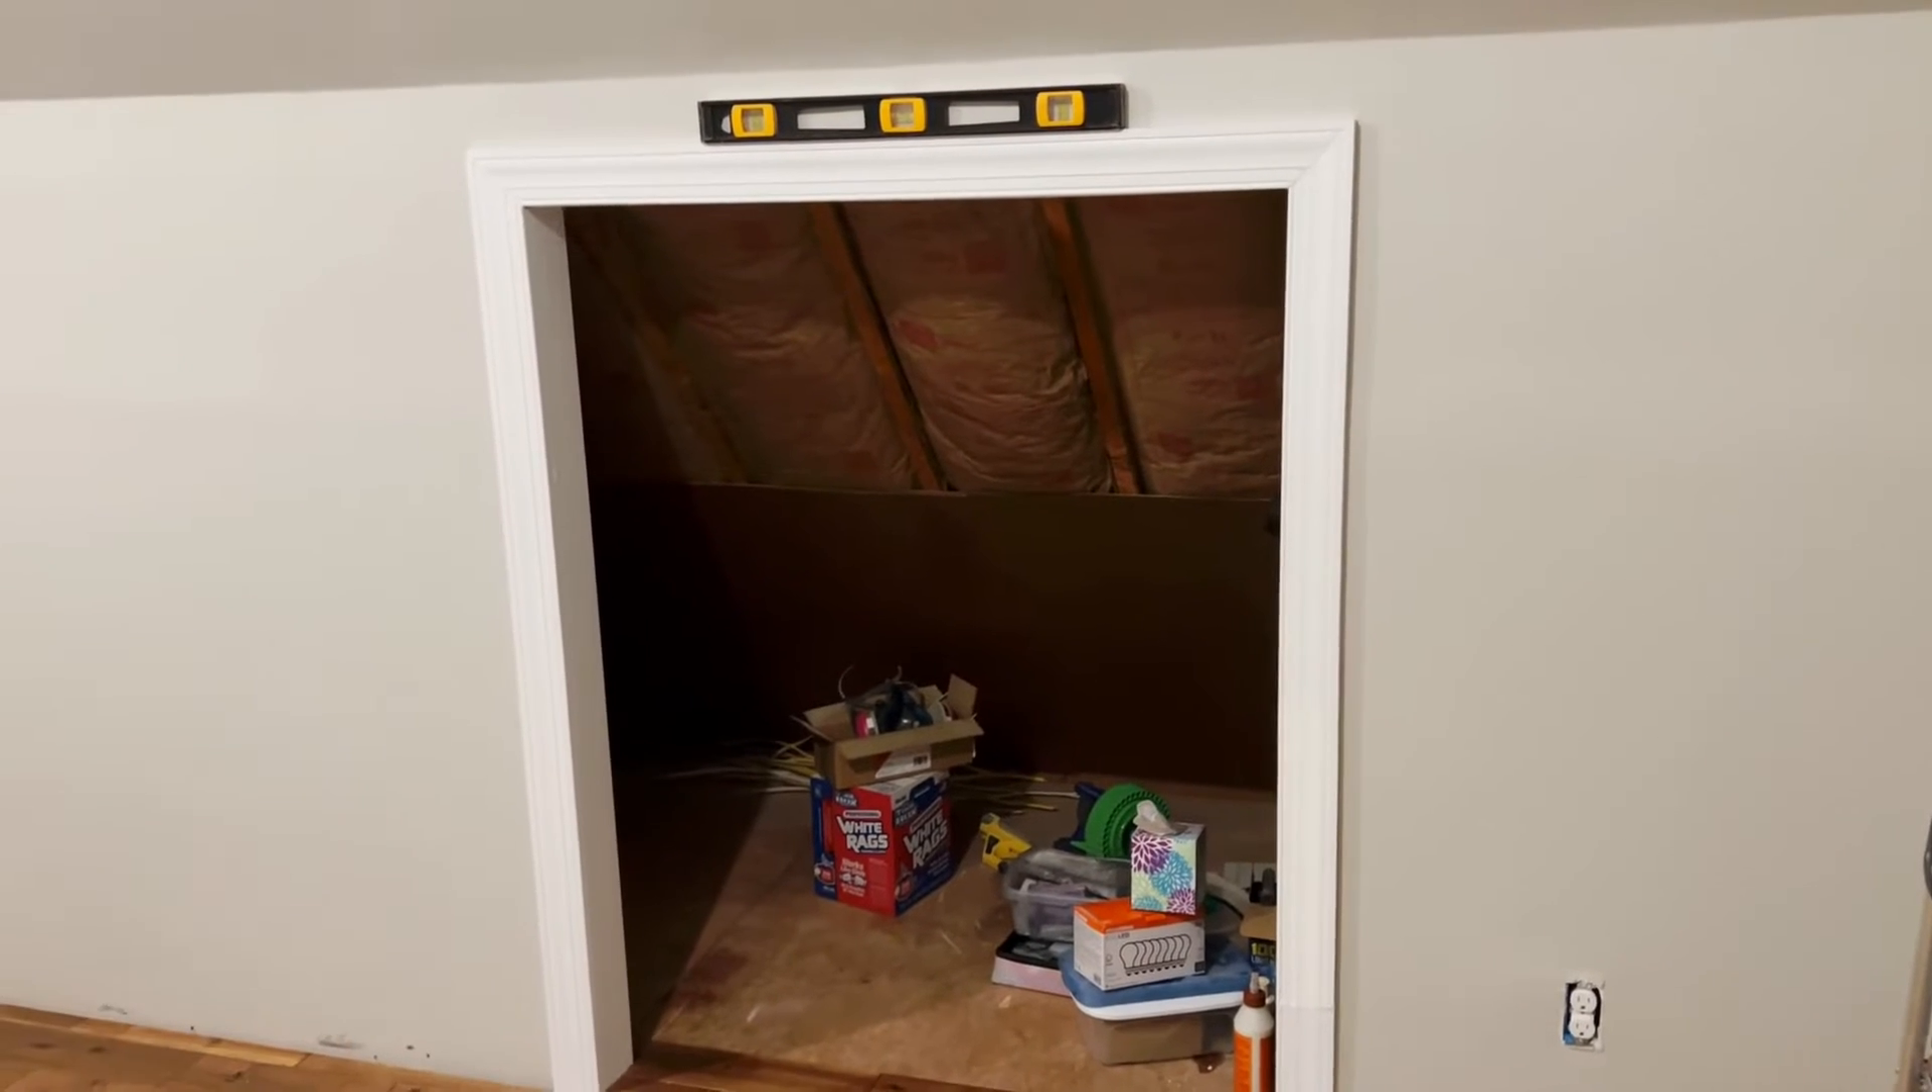I've completed all of the molding around the barn door entrance into the storage area including the casing that you can see on the inside of the door and it looks great.